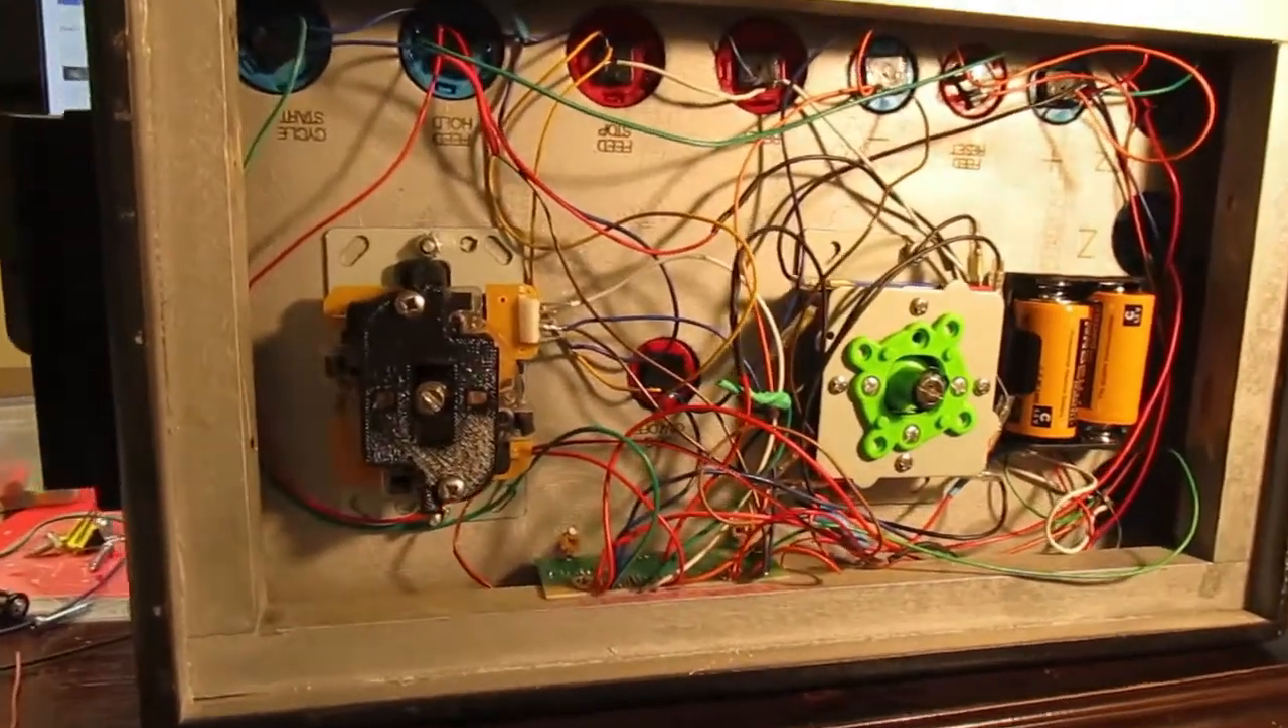You can see that I've substituted the original AAA batteries with 2C batteries.